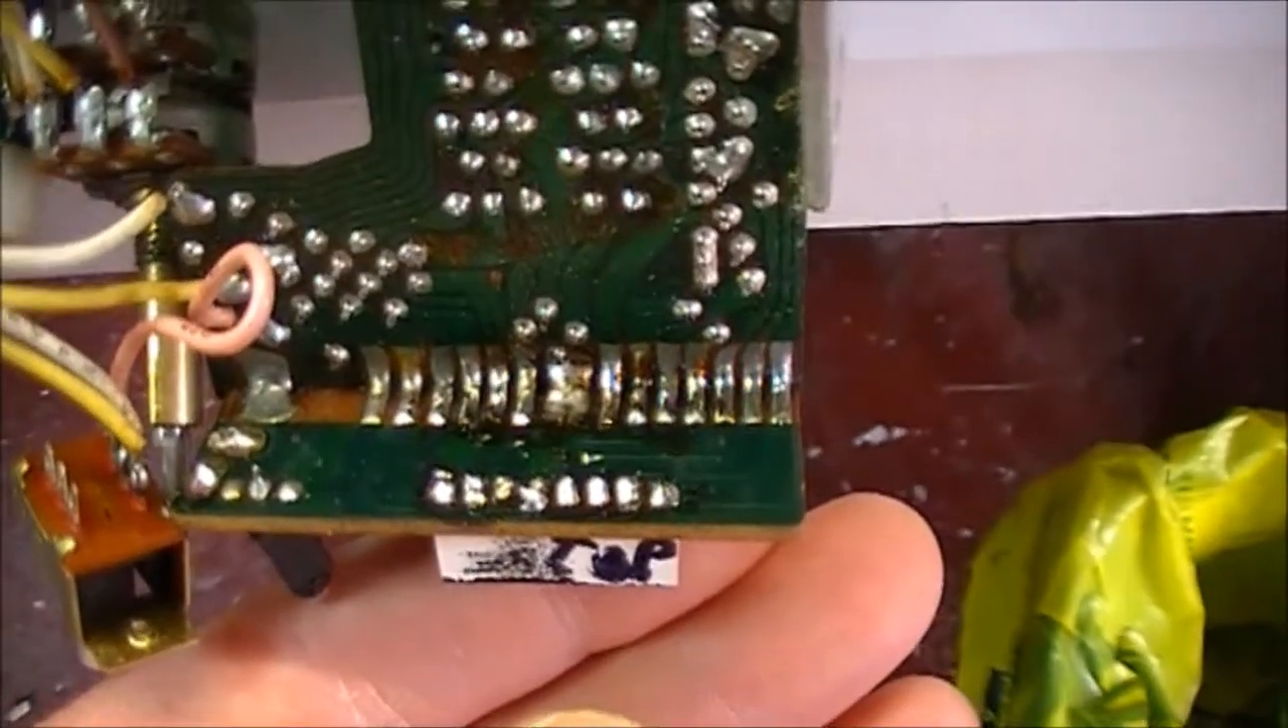Green display board is now fitted. And soldered in the whole lot.